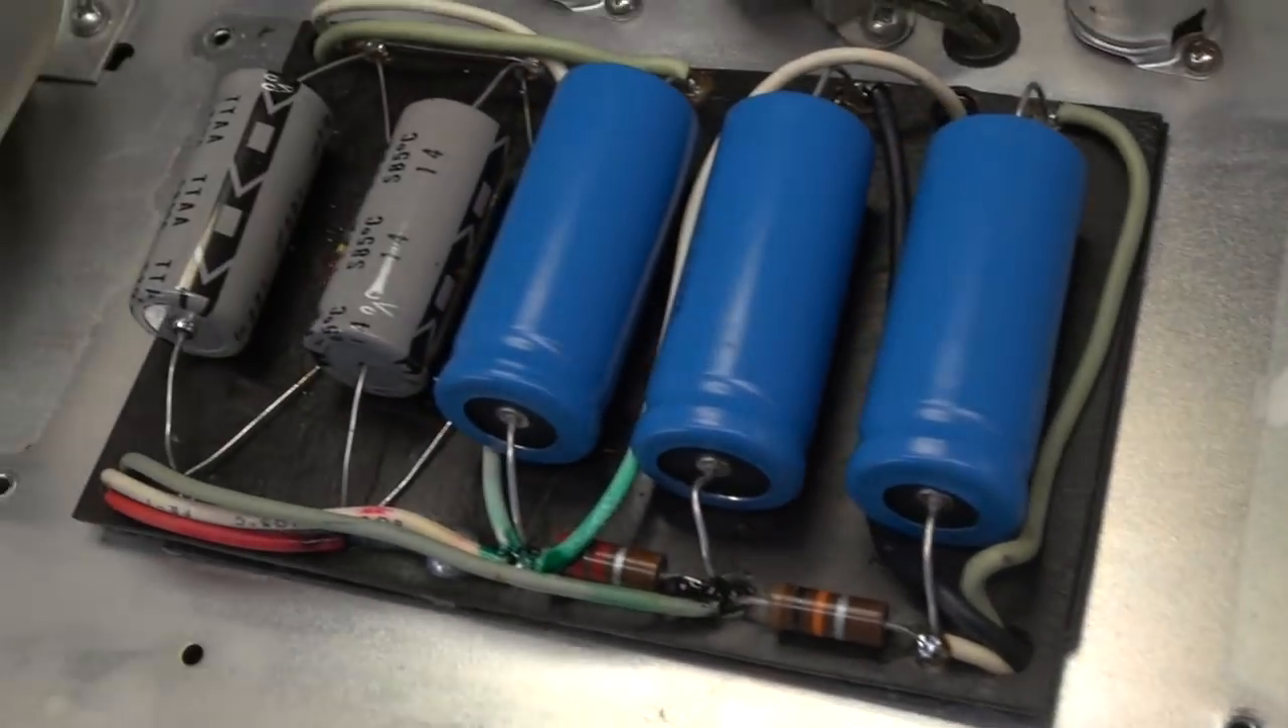So the cap cover is removed, and I was kind of surprised to see new caps.